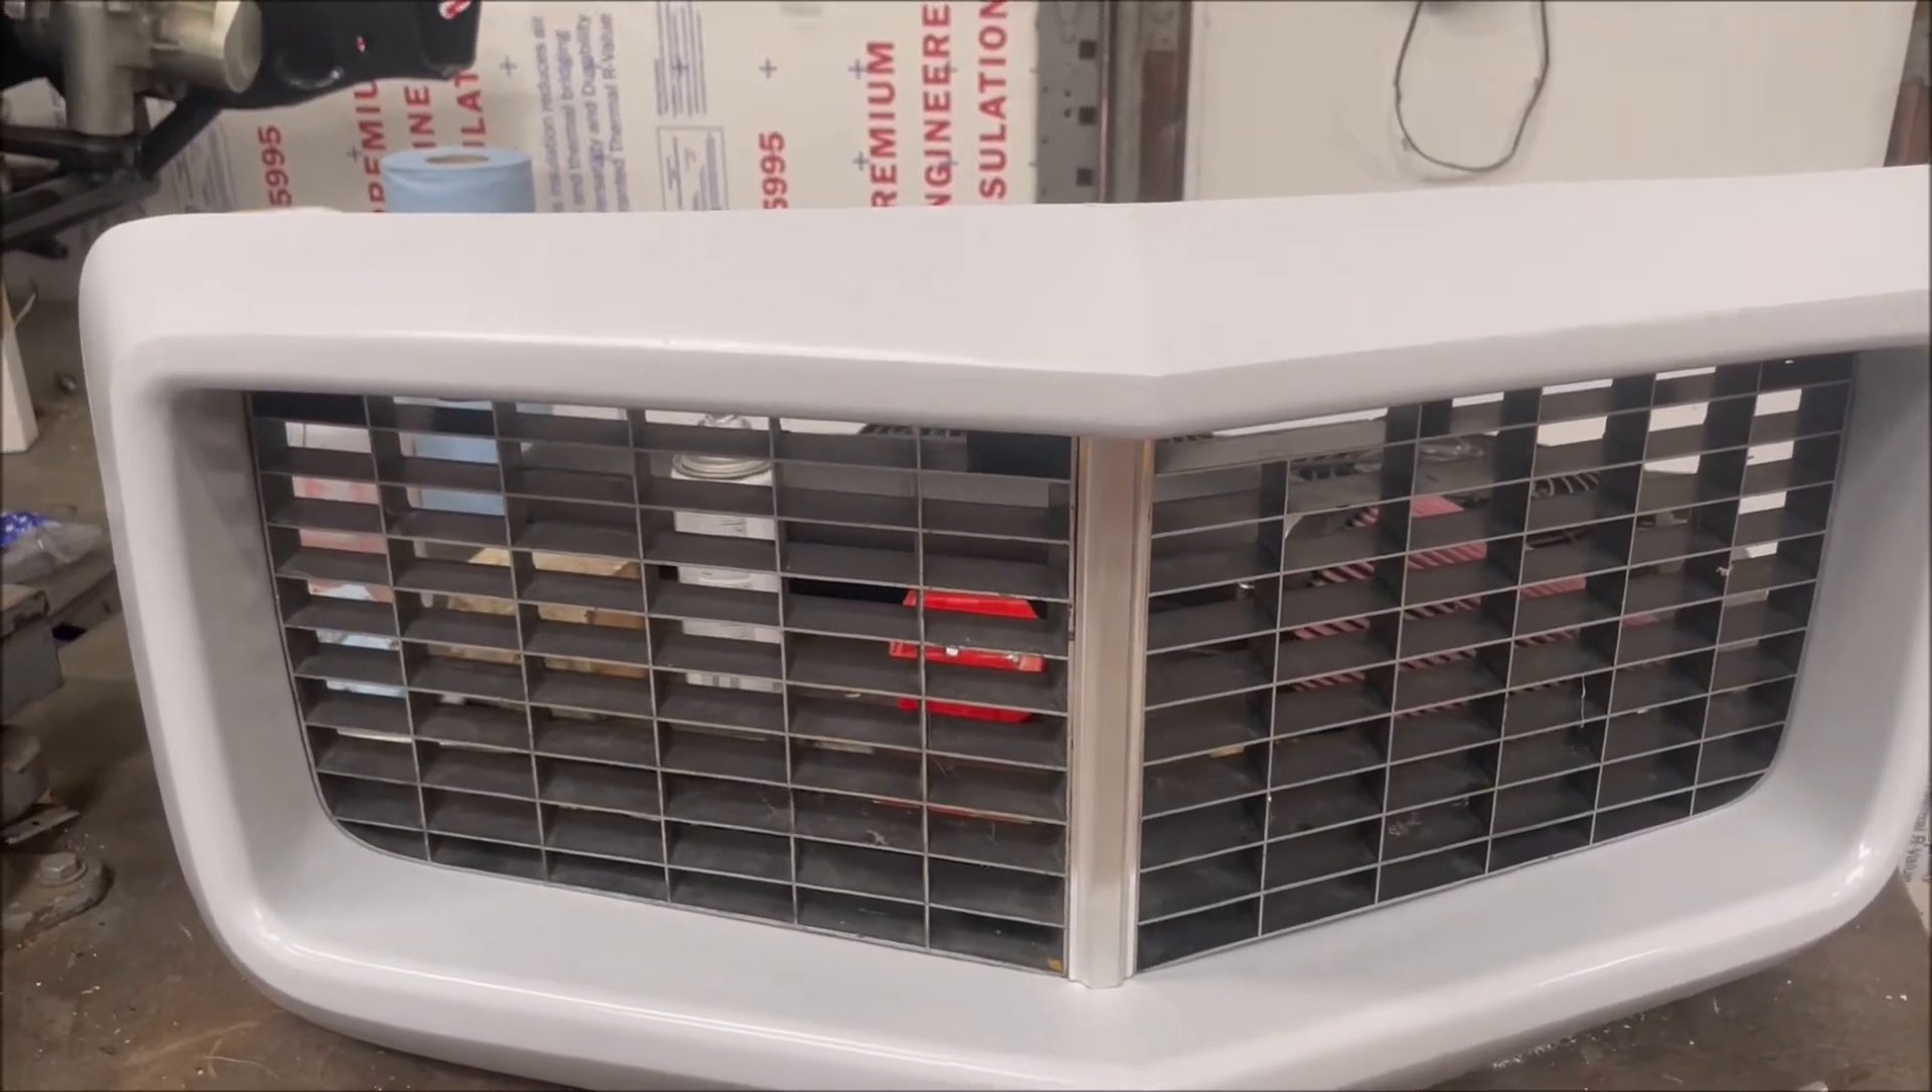What we've done here is we've actually inserted the grills and the center divider bar into the the nose piece.